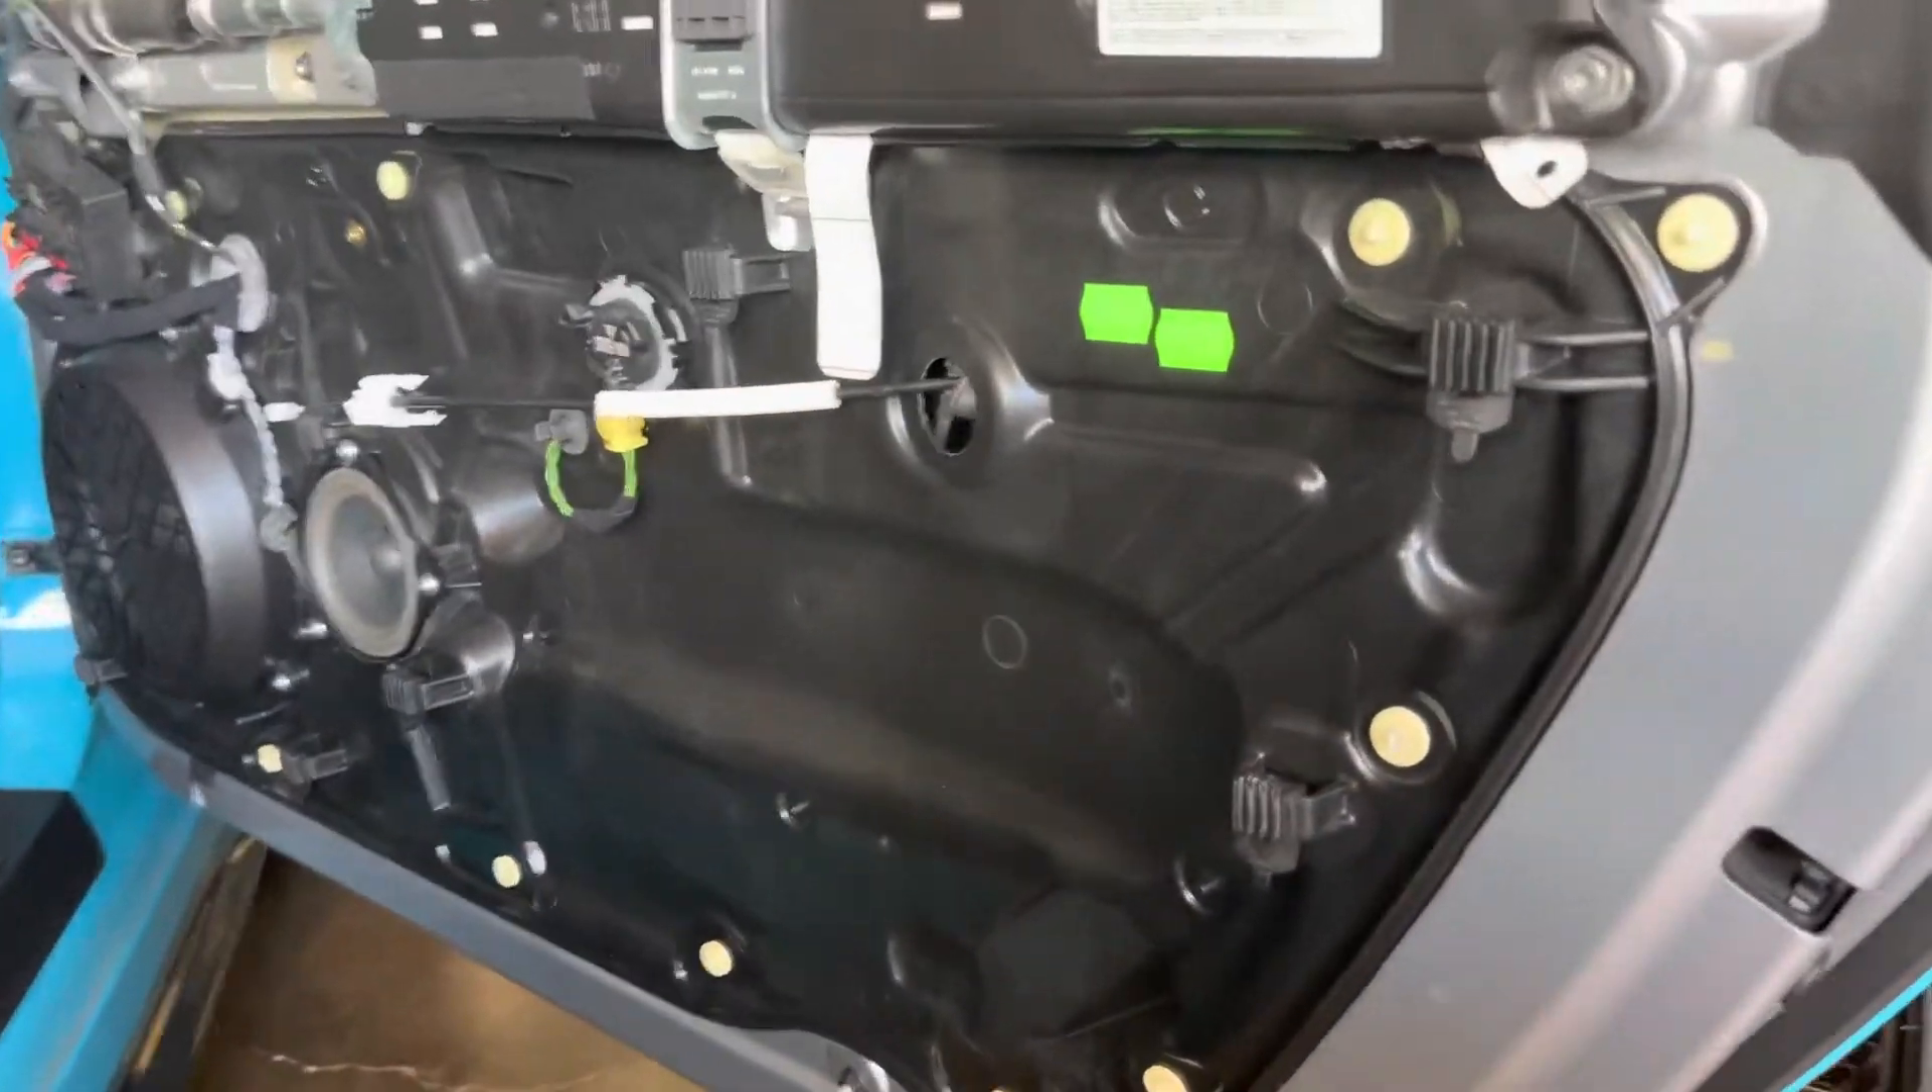So I got the door panel off it was pretty easy.